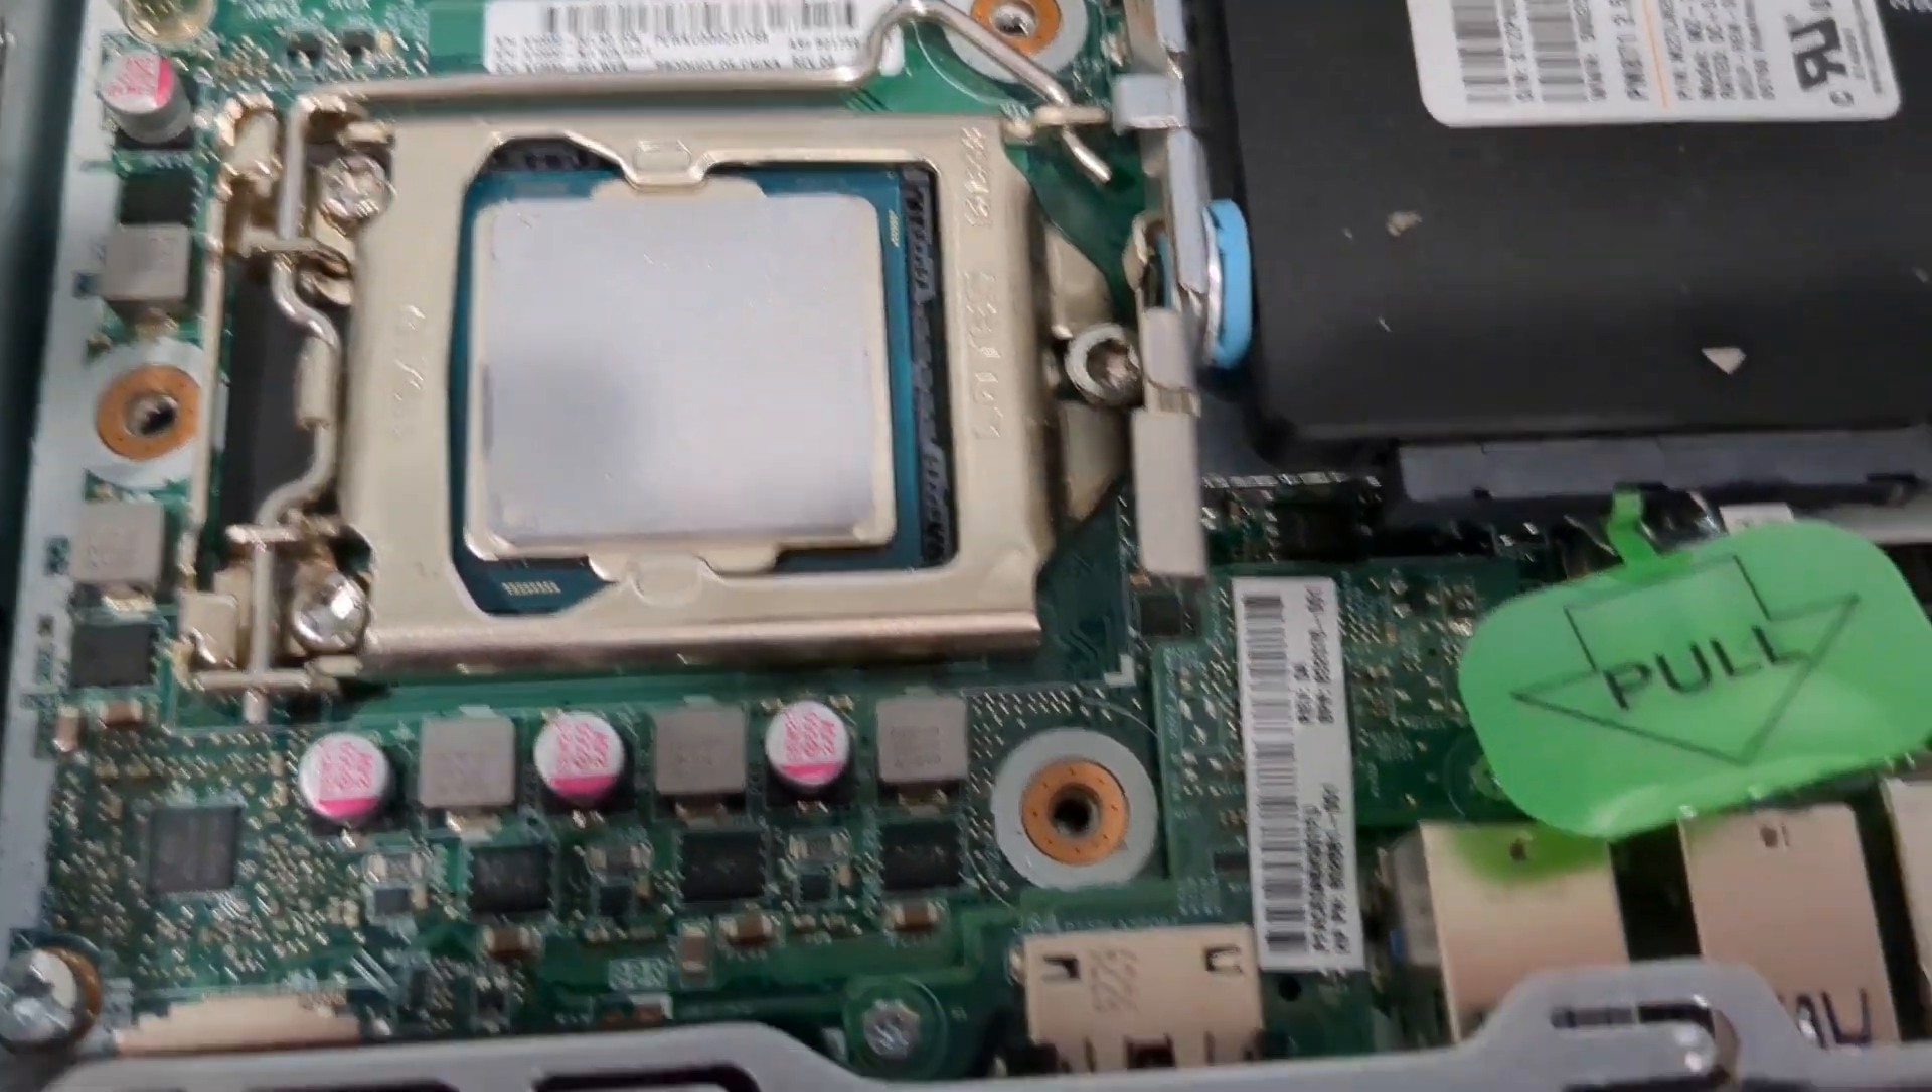Okay, we've got the heat sink removed. It actually has a good amount of thermal paste on it.